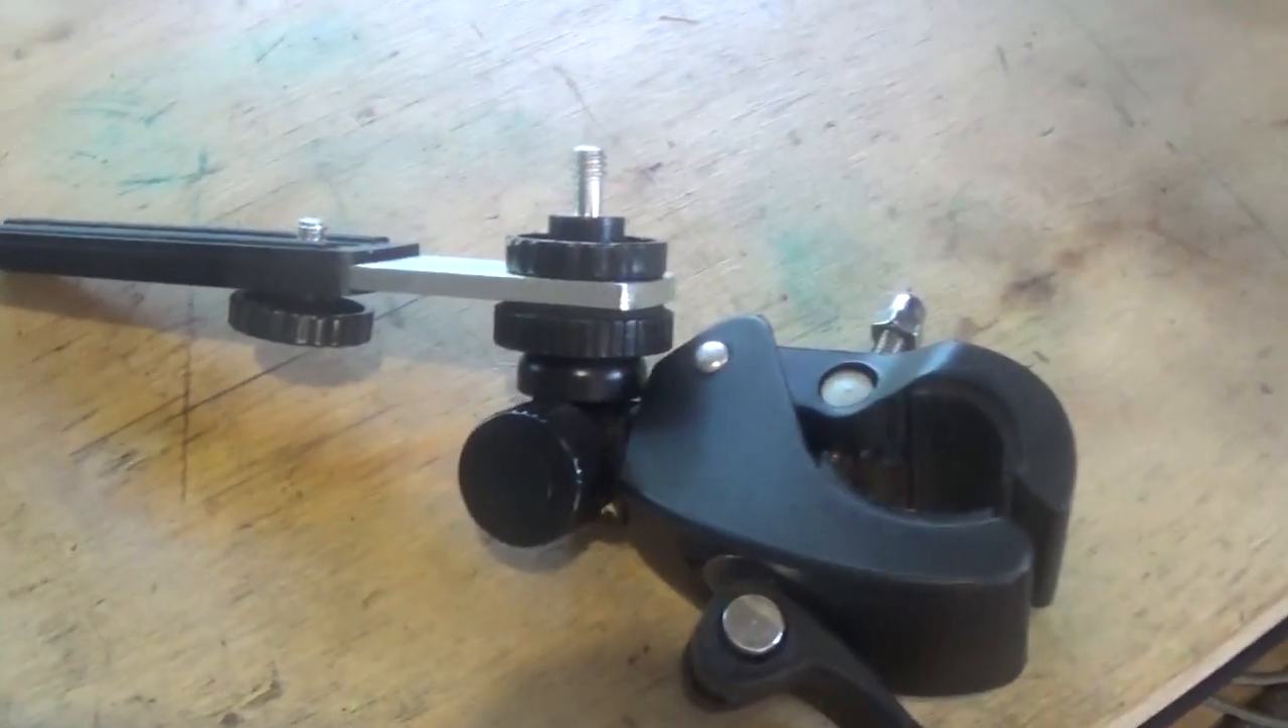So far to mount the camera I've just got this pipe clamp and a bit of a bracket.